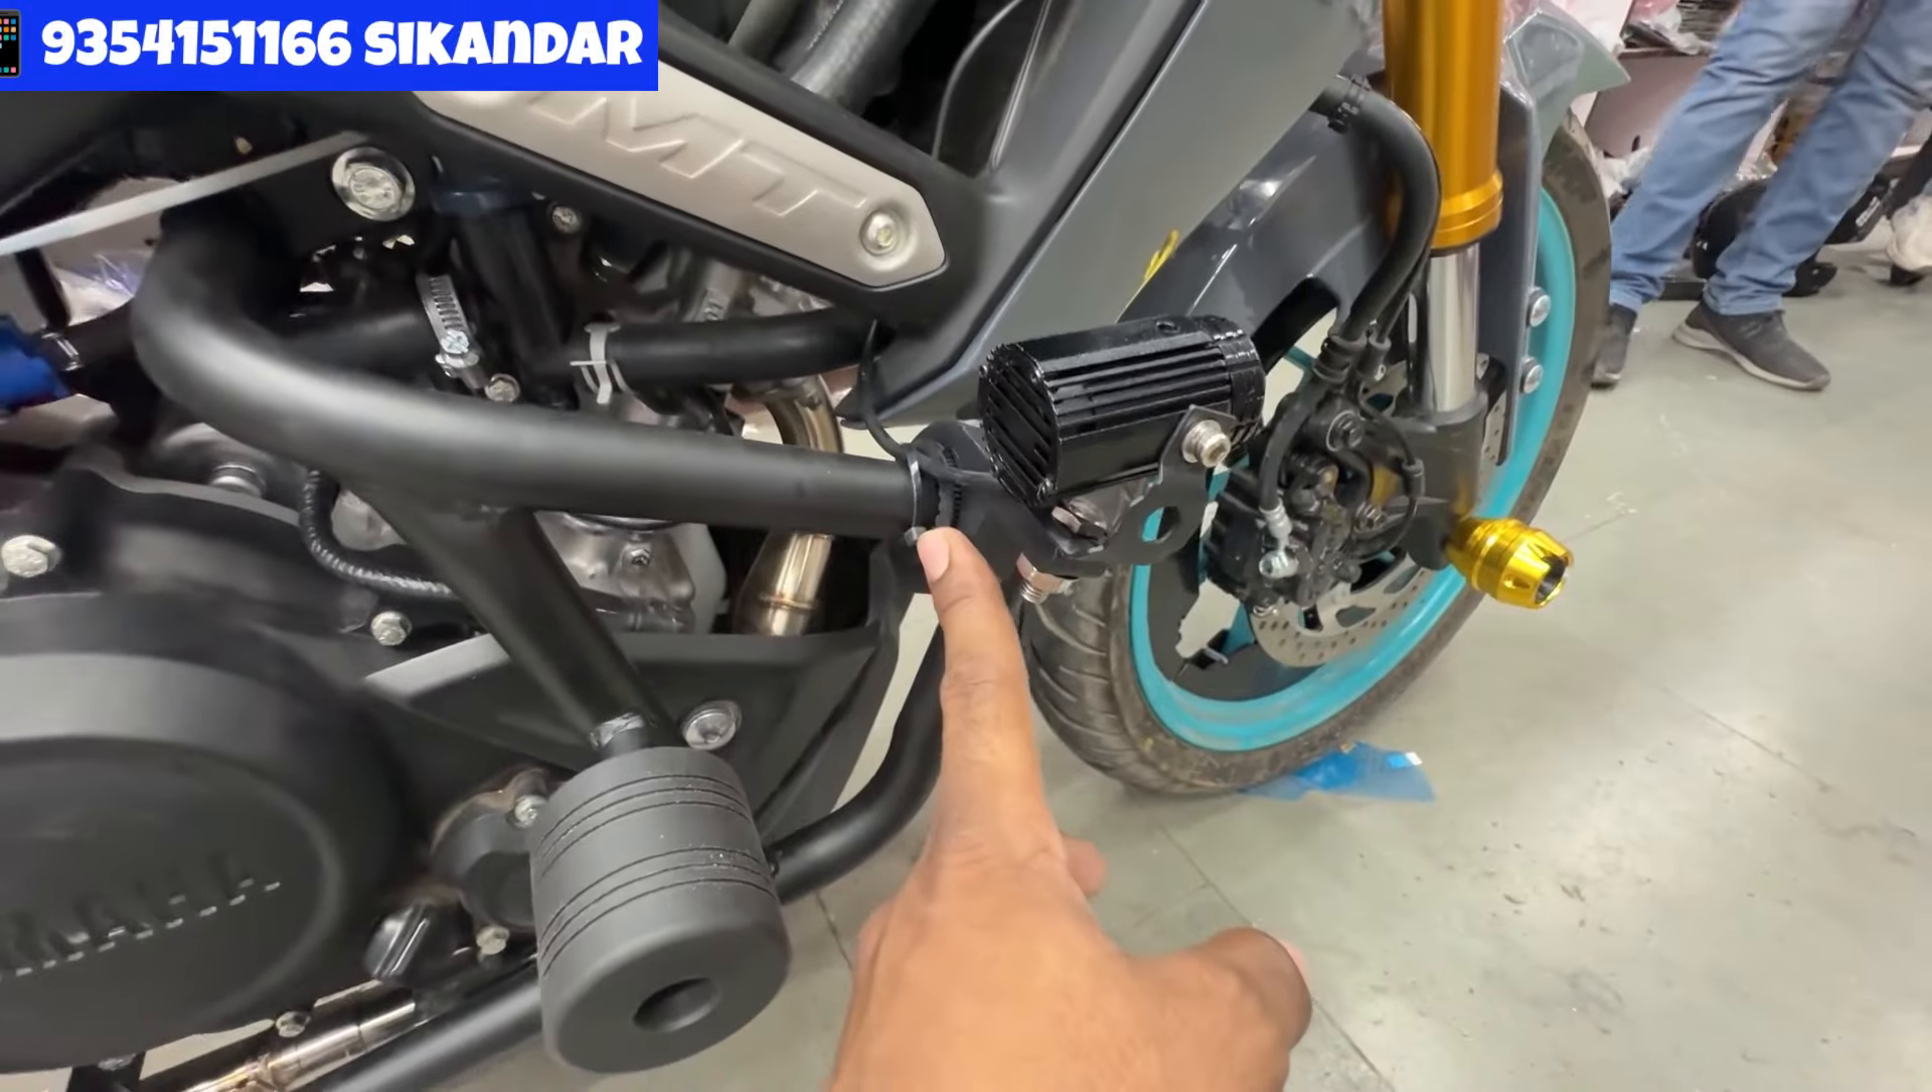क्लैंप यहां पर लग चुकी है।